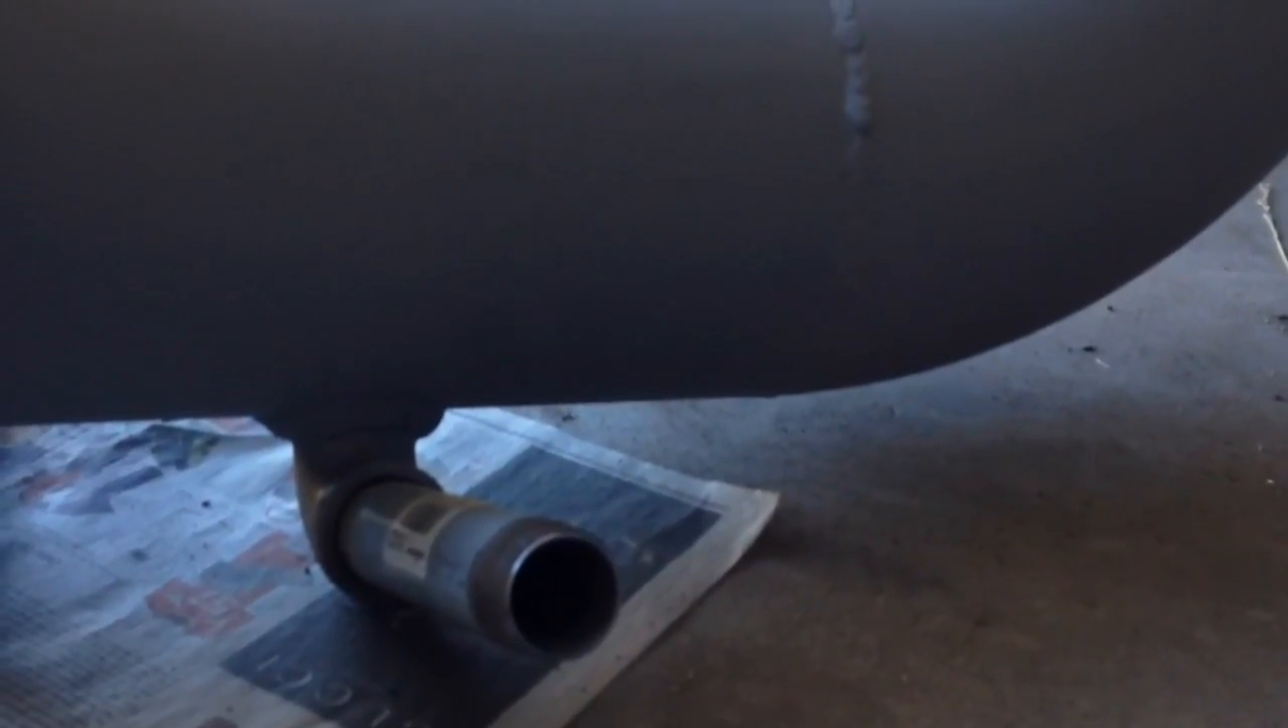Standard one inch galvanized pipe is attached.